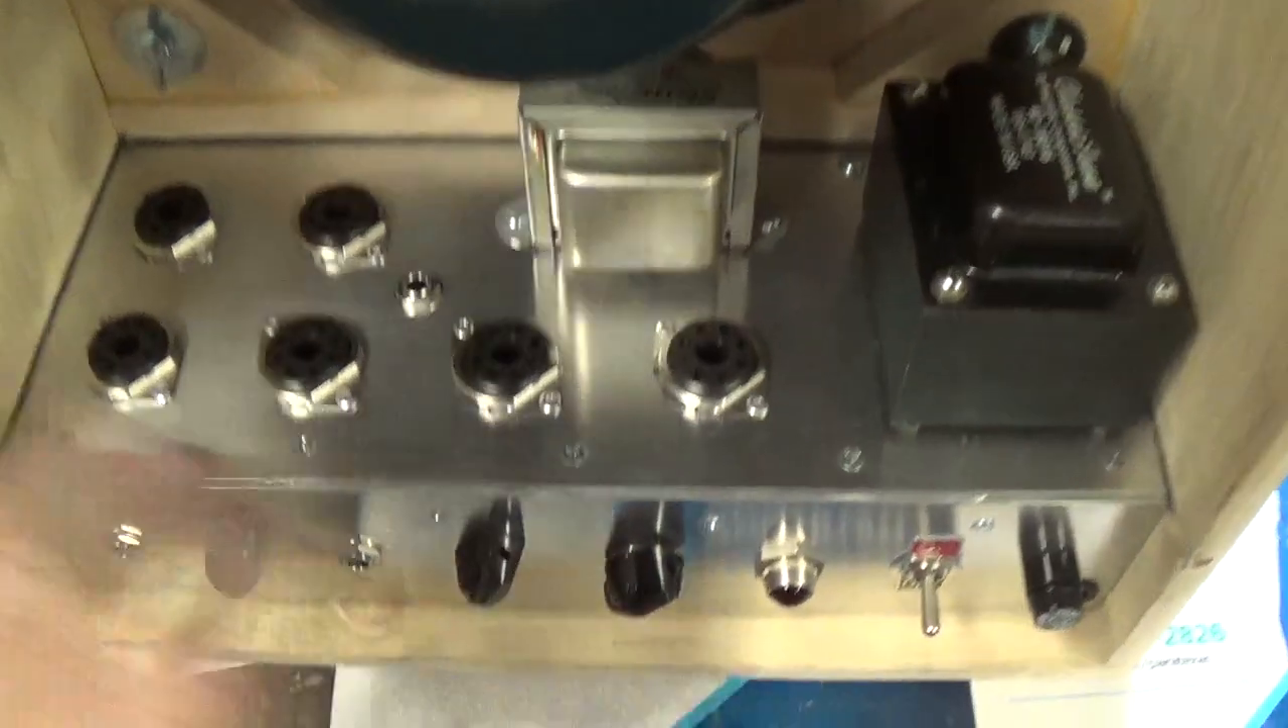Here's the chassis quite happily nestling in its cabinet.